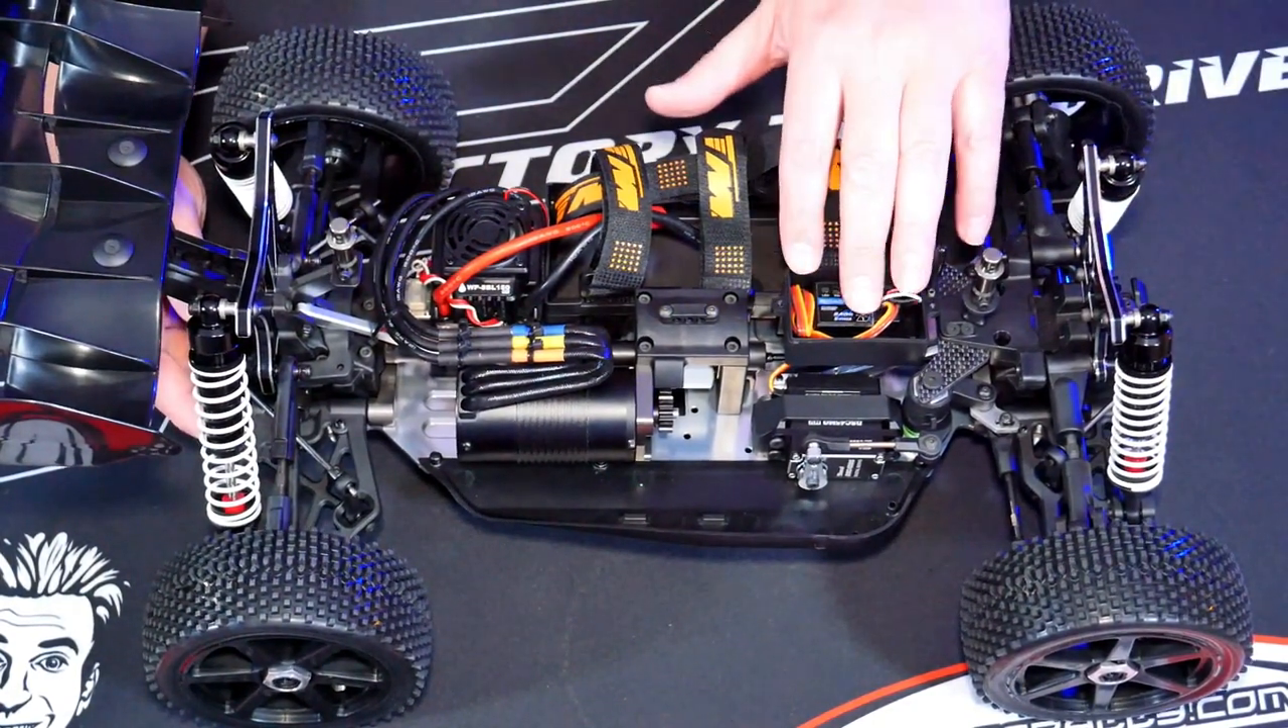All right, and just like that, we are pretty much done, with the exception of me putting the receiver box cover on.